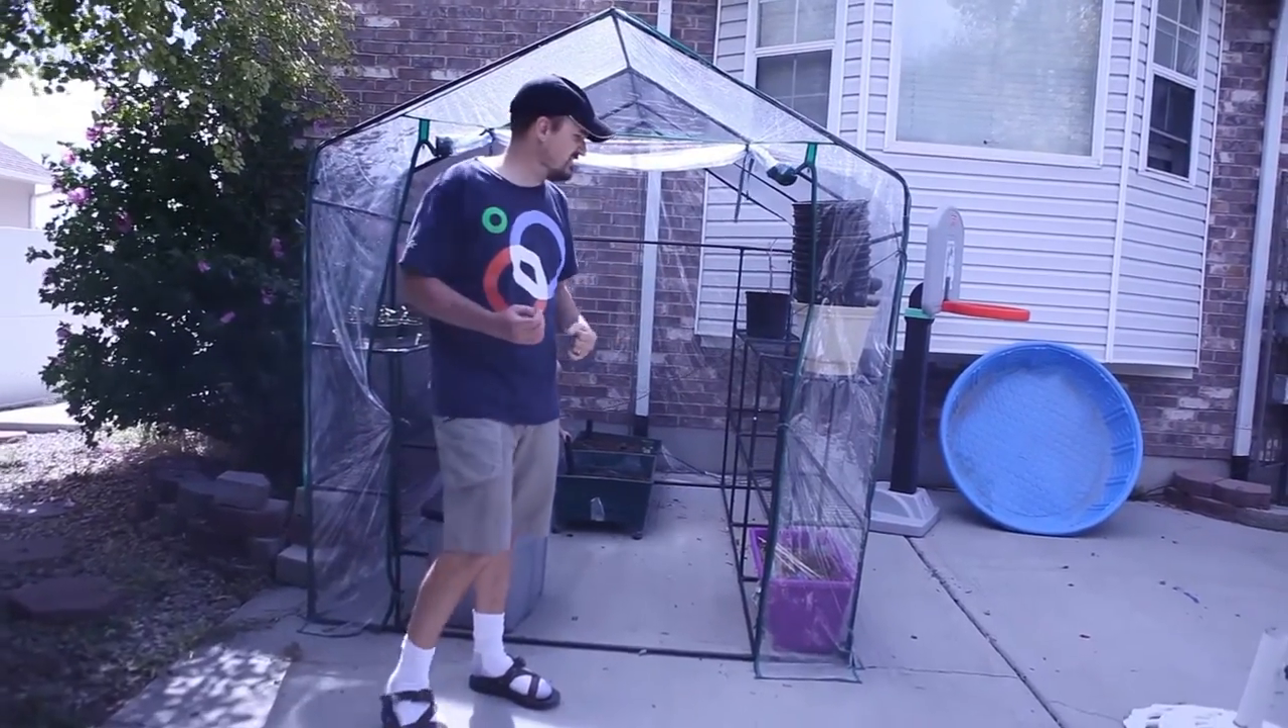We've got the greenhouse all put together, assembled. I put the plastic on.